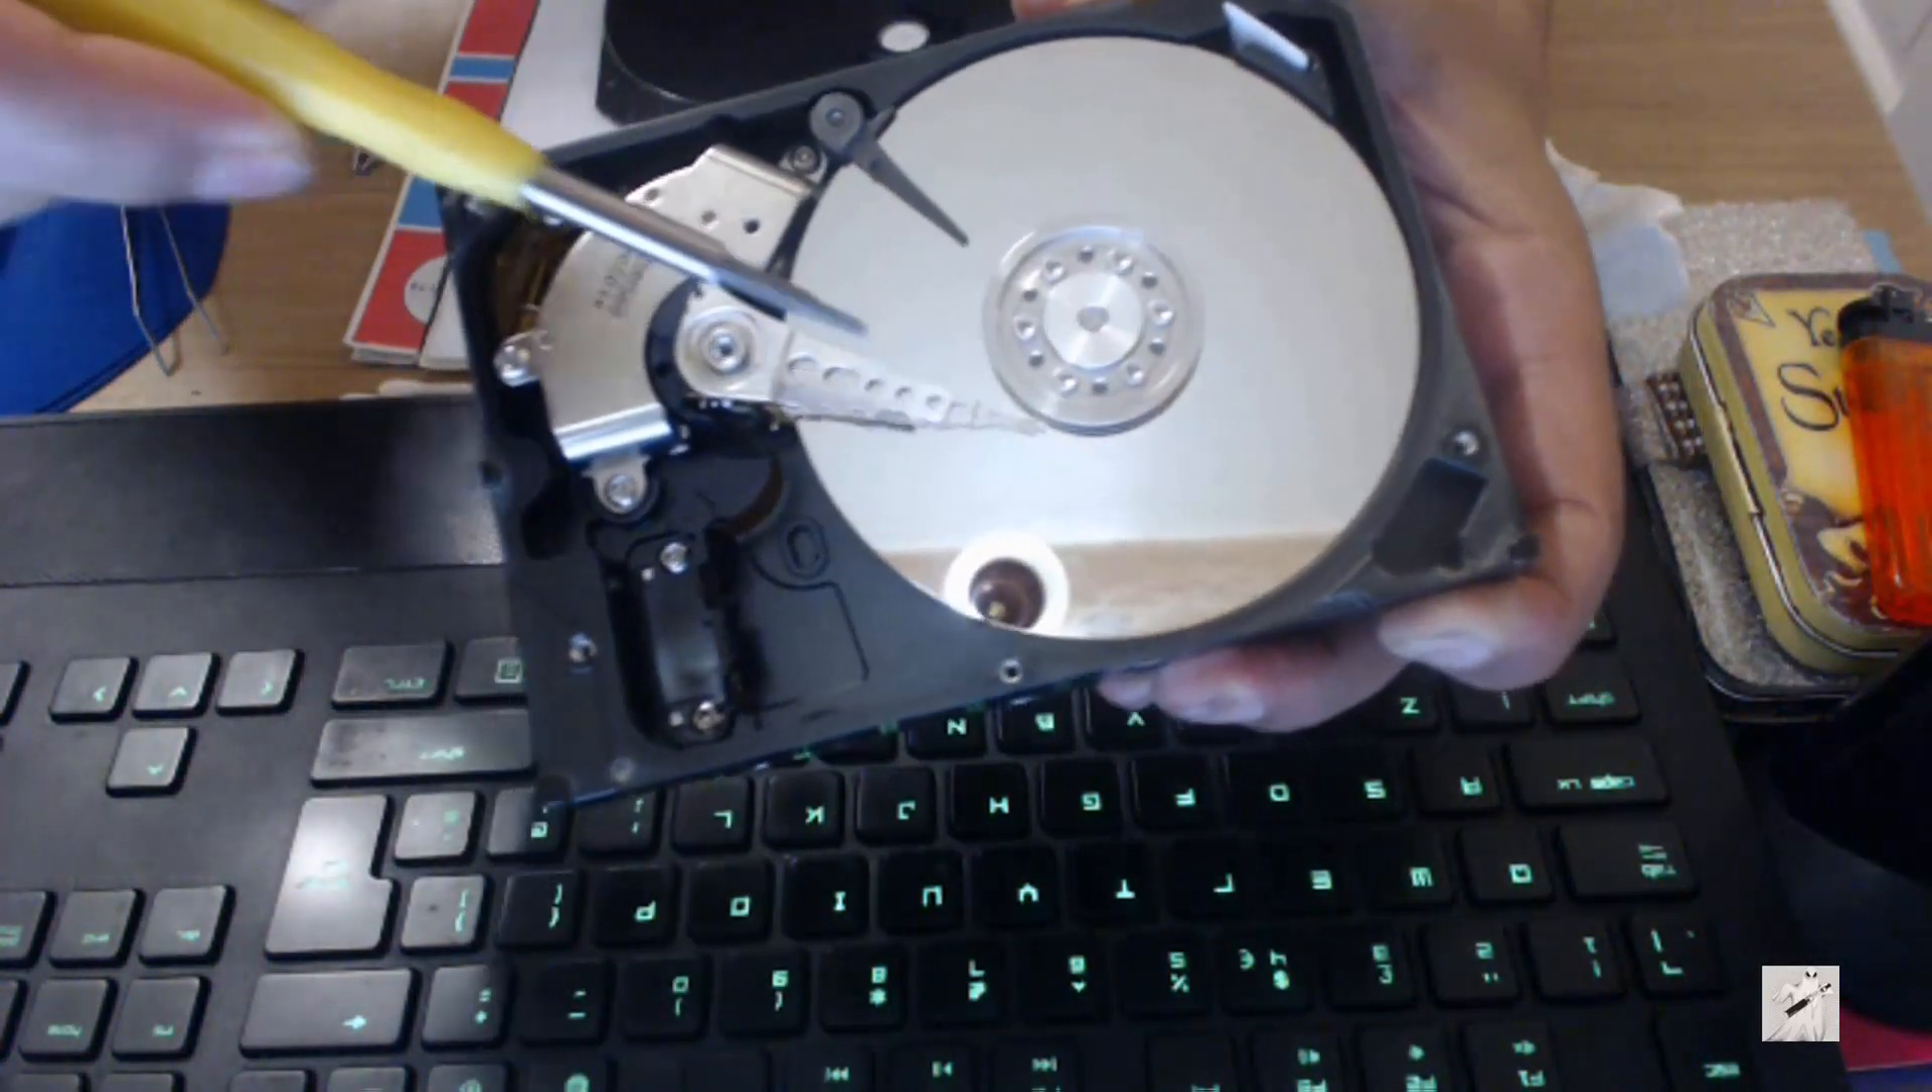And you can see the arm, the arm's stuck on the platter, it should be at the edge.